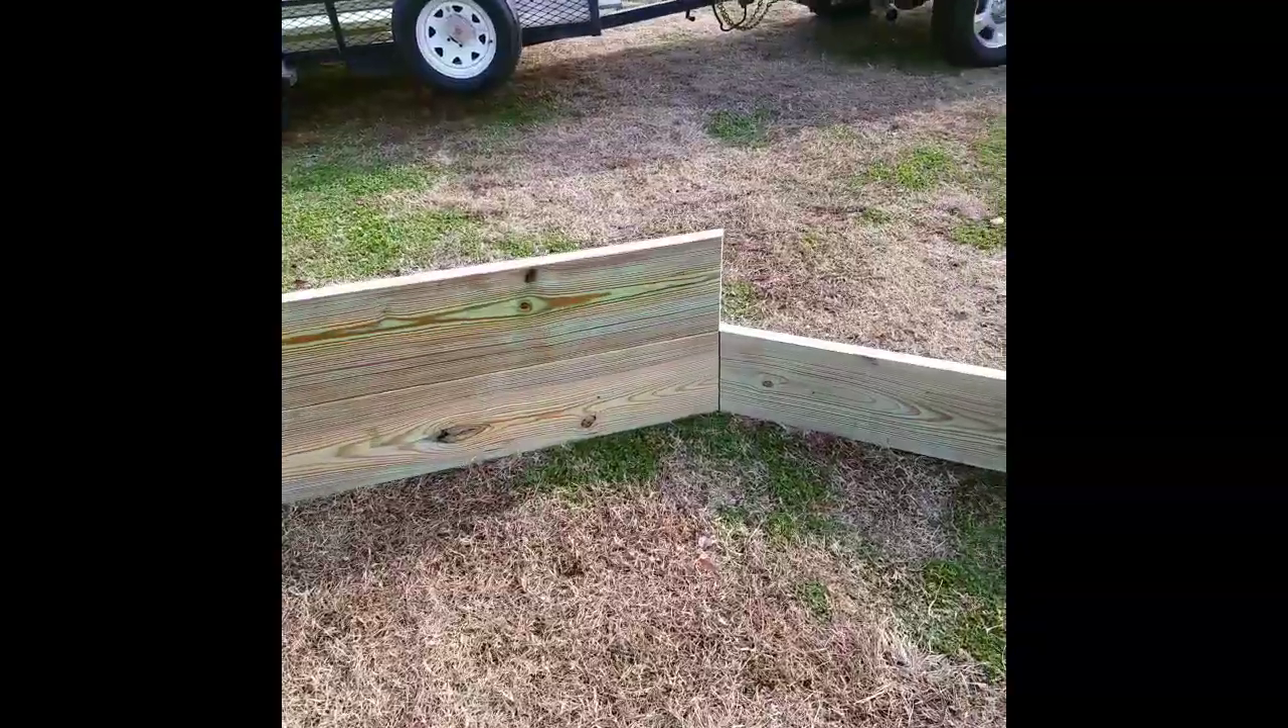These are all two by 12s, turned up on the edge, so we've made the first row.